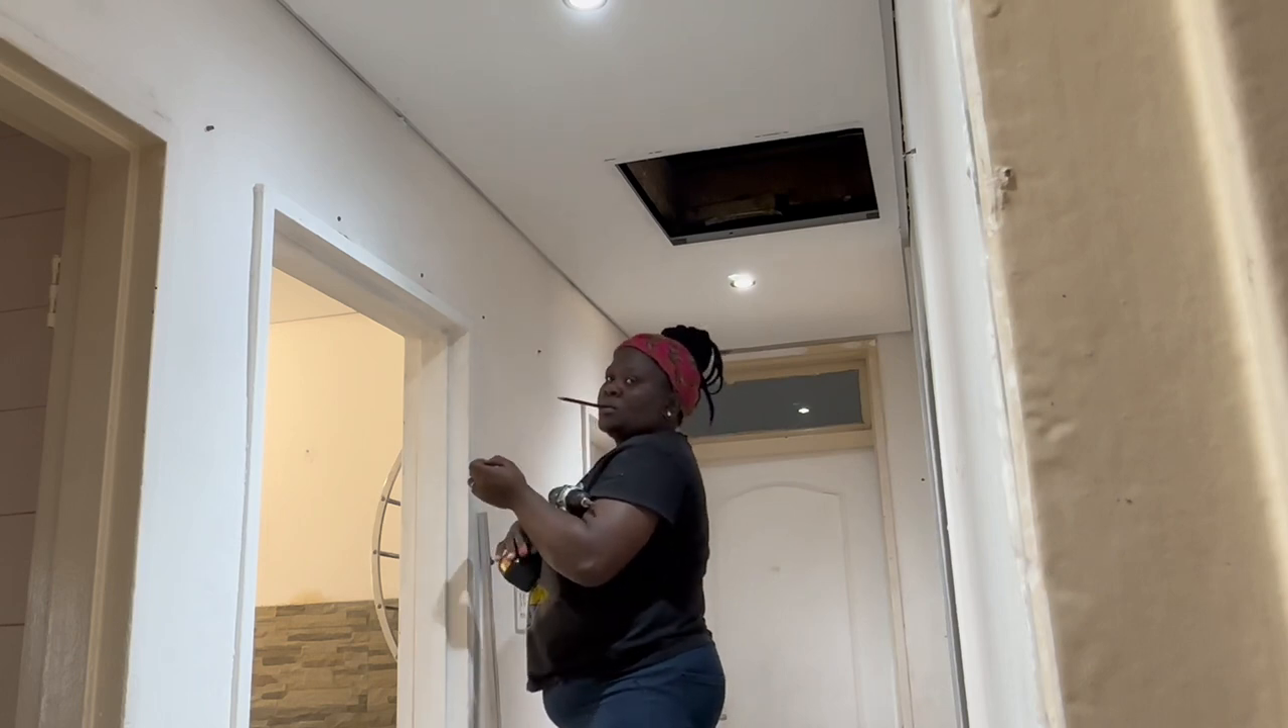You can see There on top The ceiling Has not been closed.